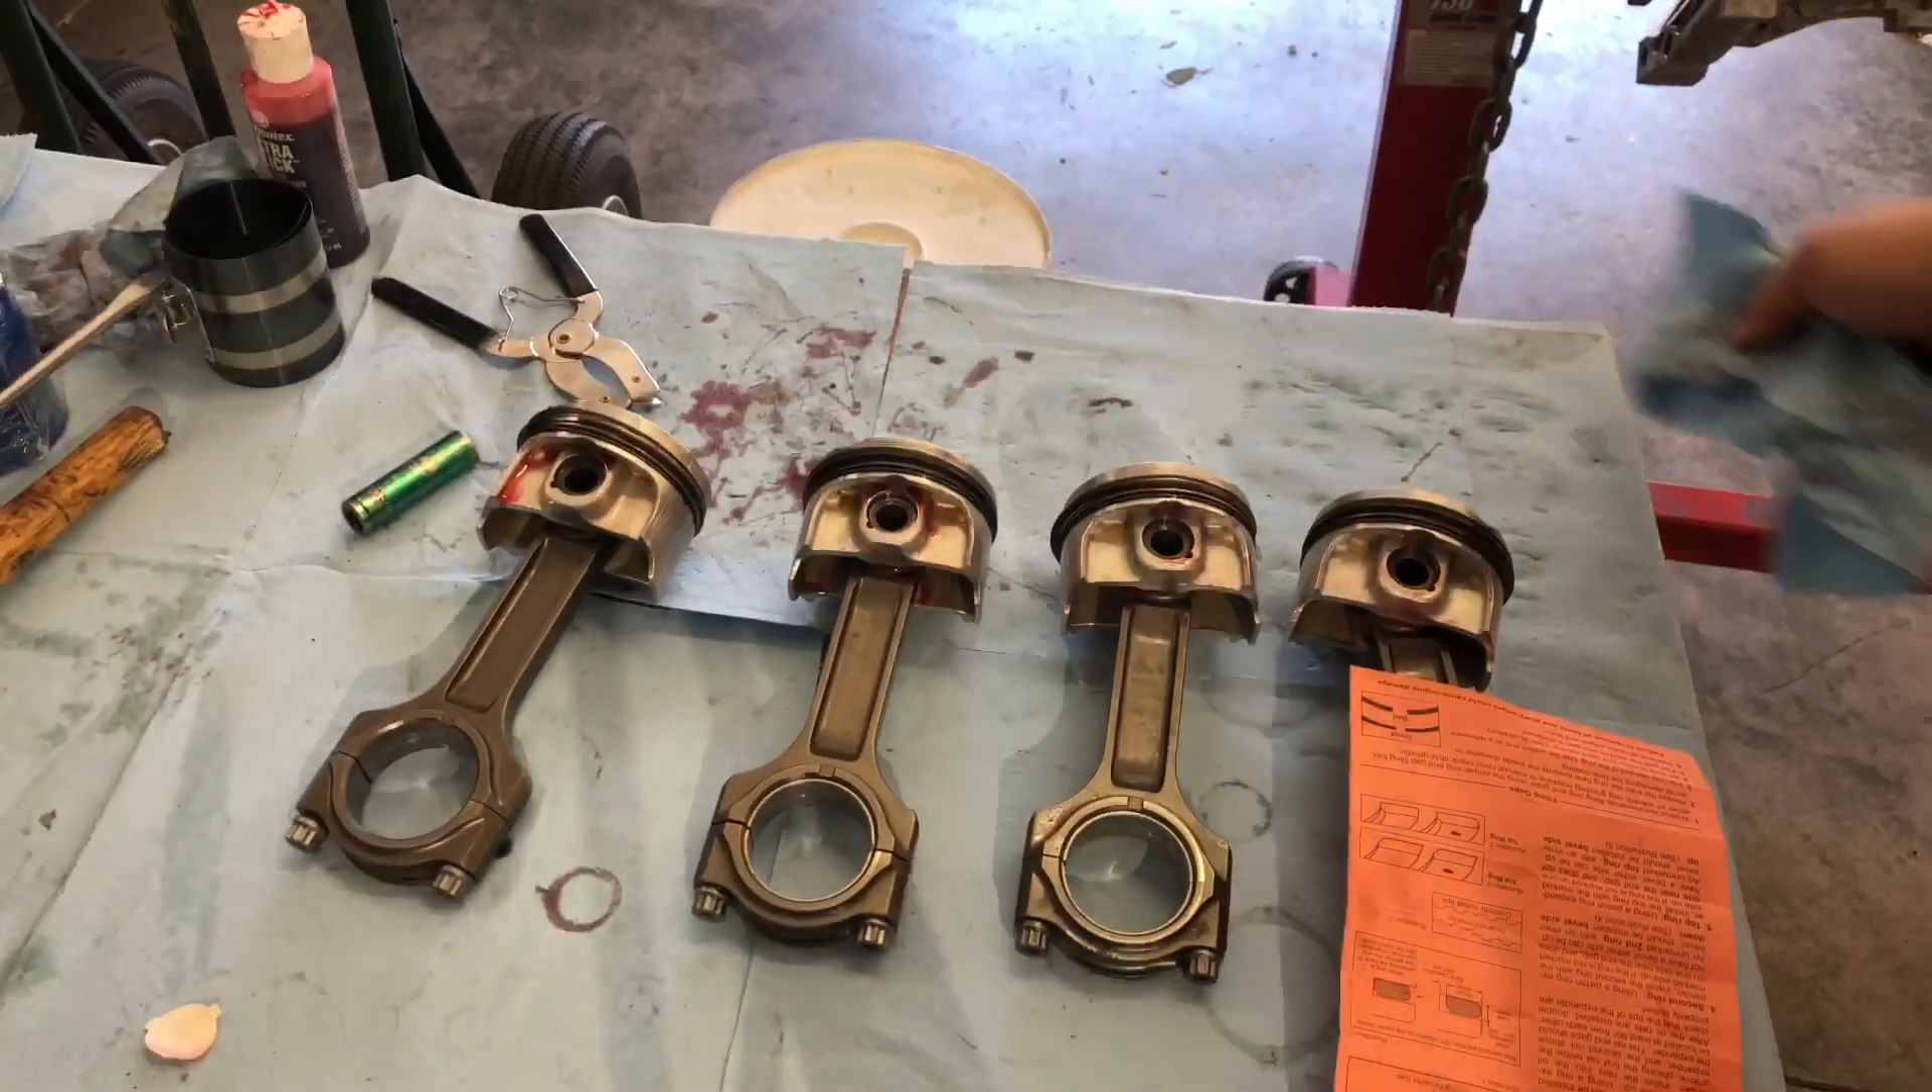We've got all the rings placed onto the actual pistons themselves.